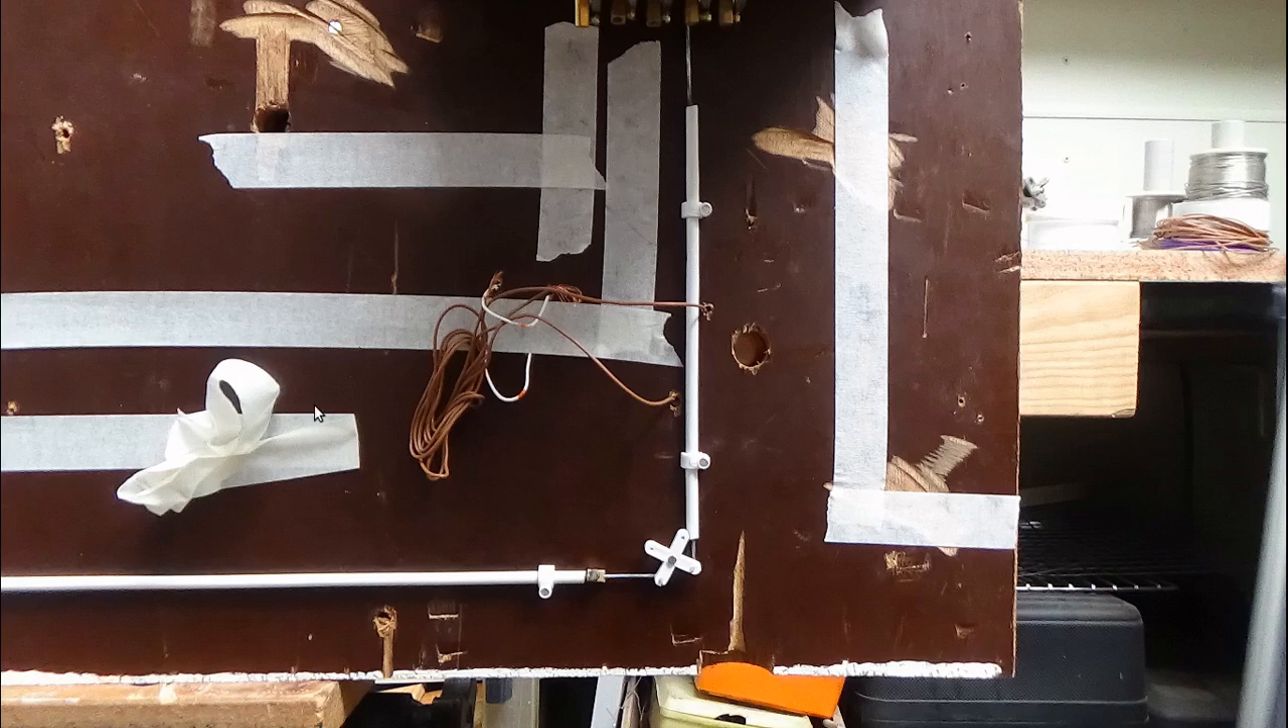All of these bits of cable are held on quite effectively with 4mm cable clips.